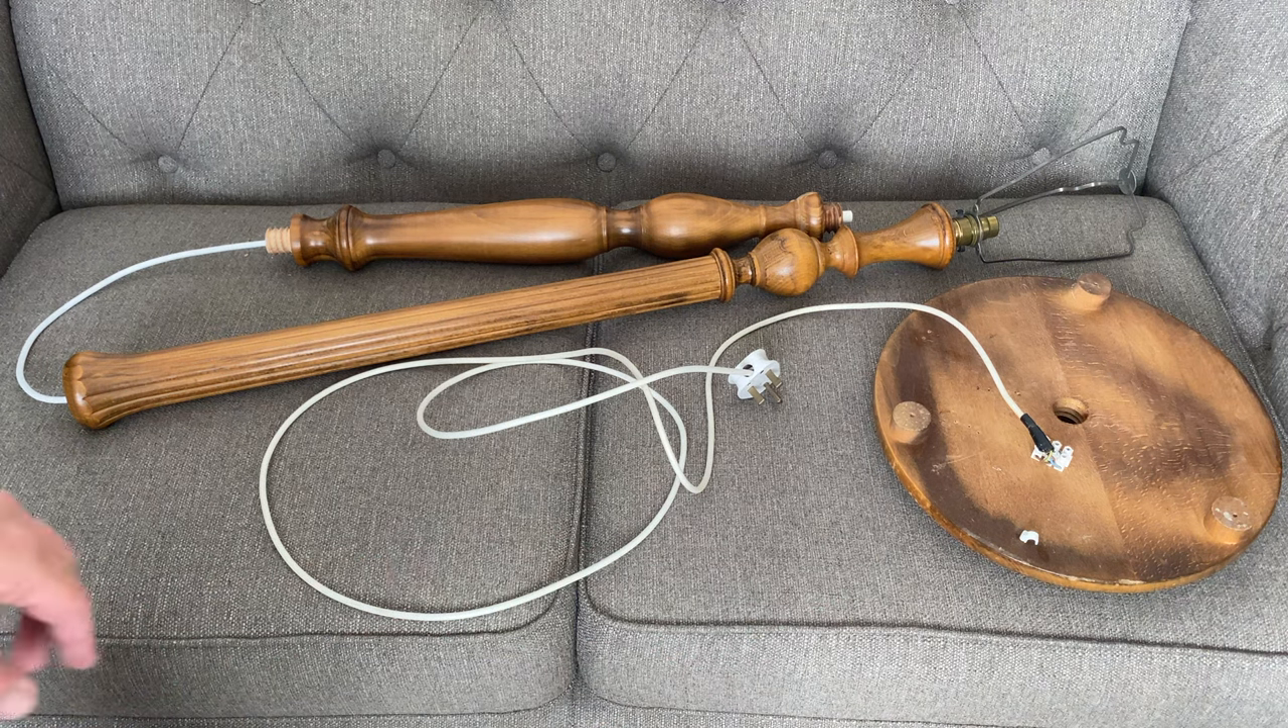So here you can see we've got the main section here that will then screw onto the lower section and then that screws into the base which is currently upside down.